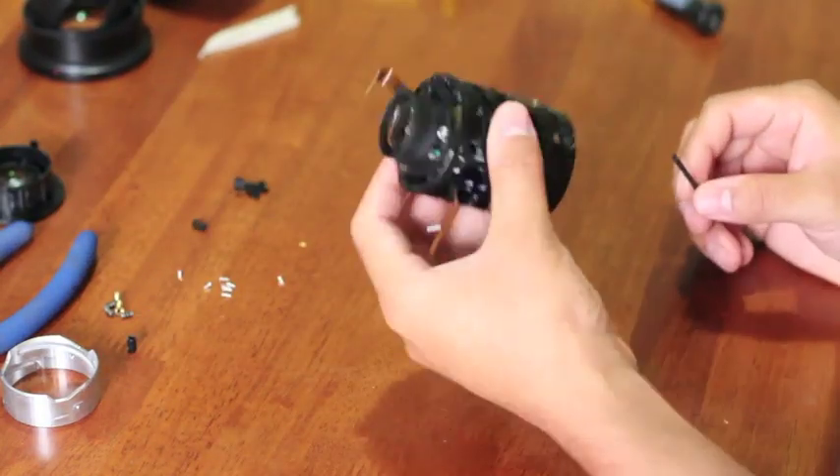The silver ring to the bottom left I've already removed by unscrewing the three screws holding it together.